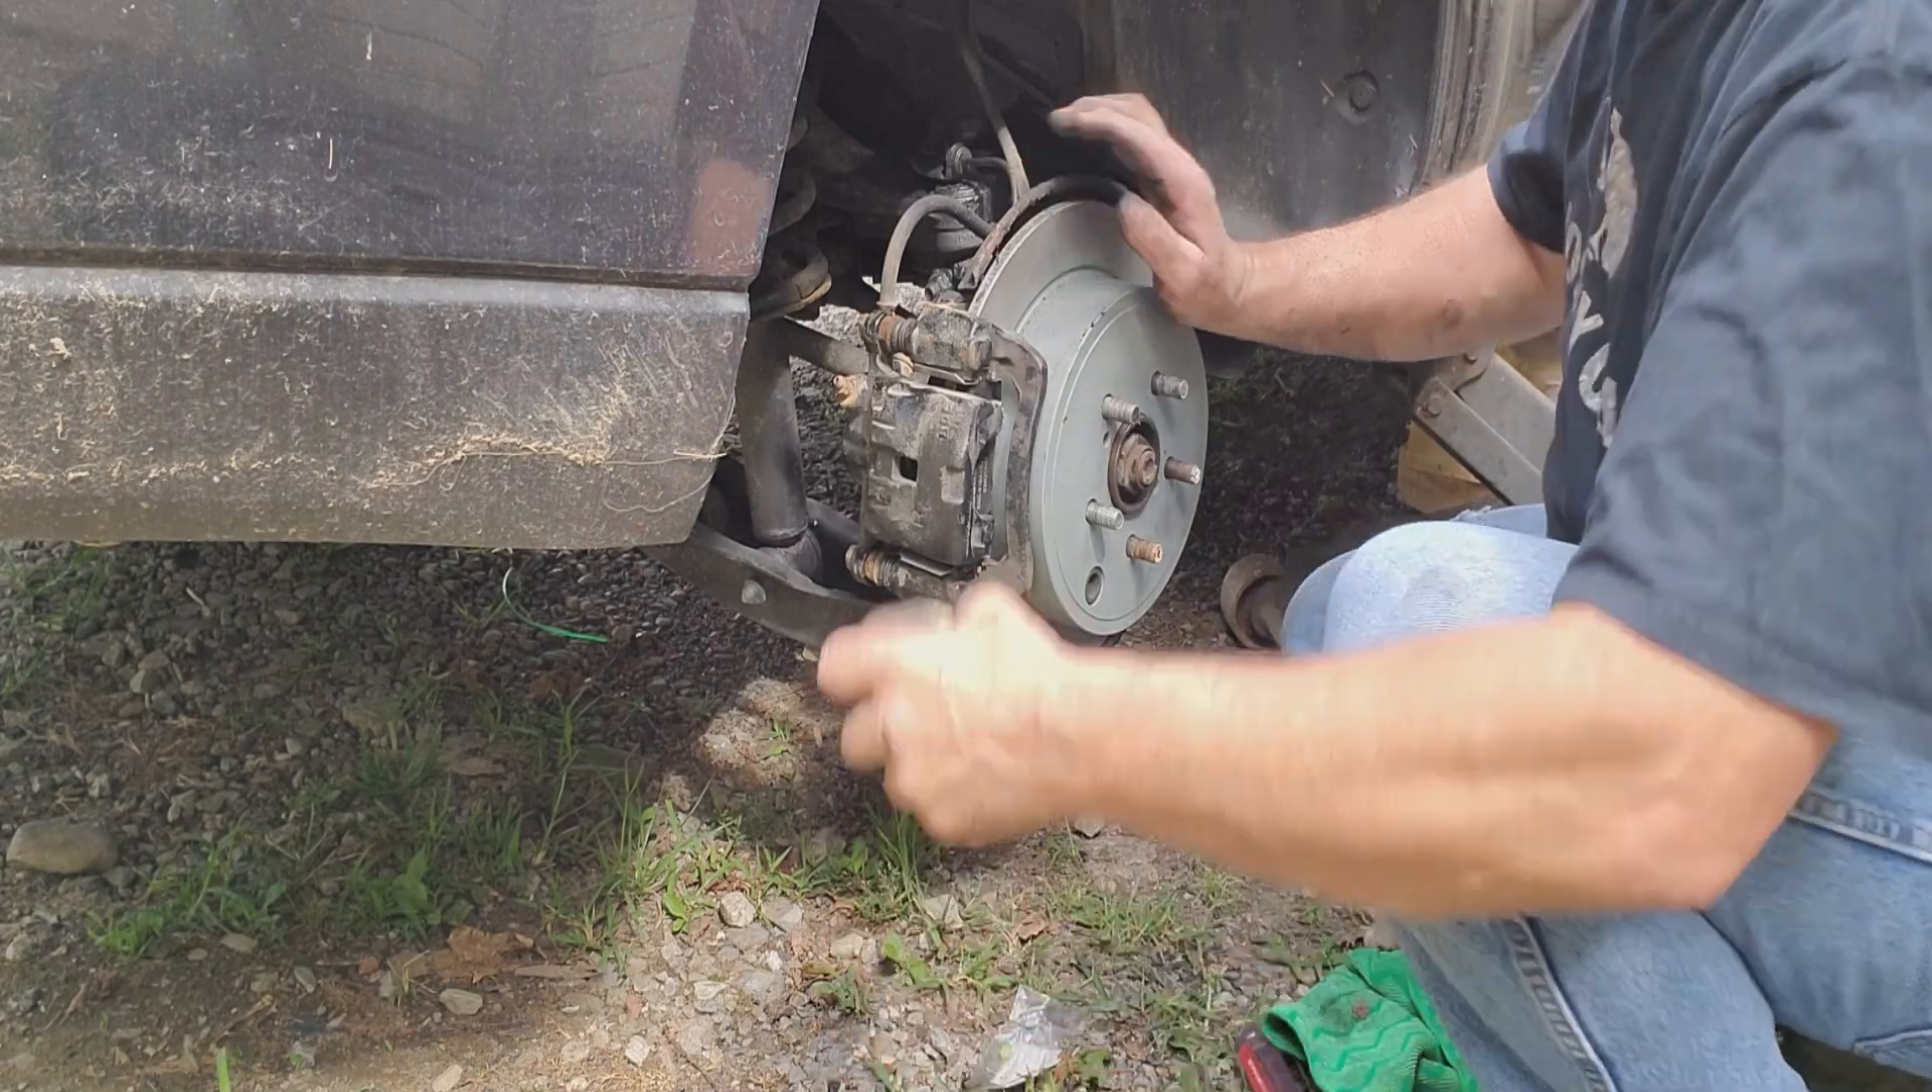I just got to put the wheel back on.